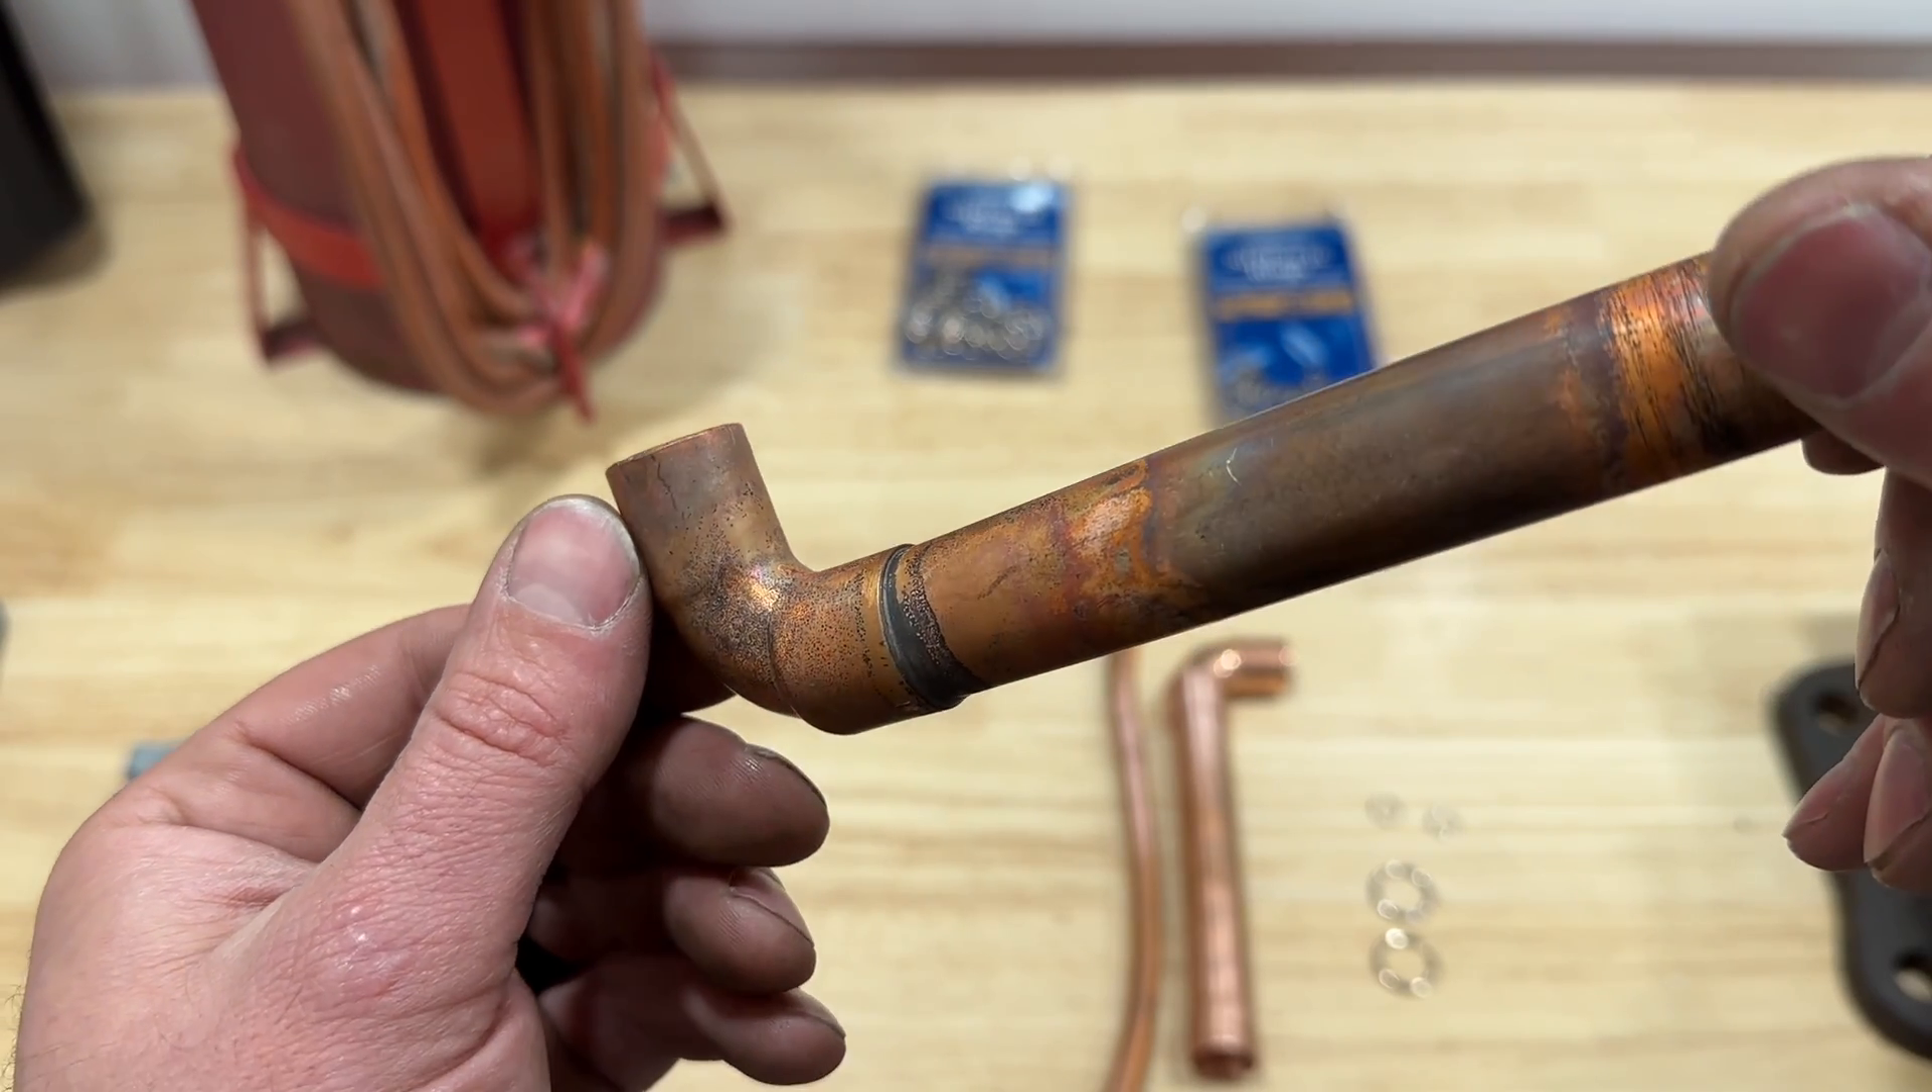So this is a finished joint using our Silphos rings.